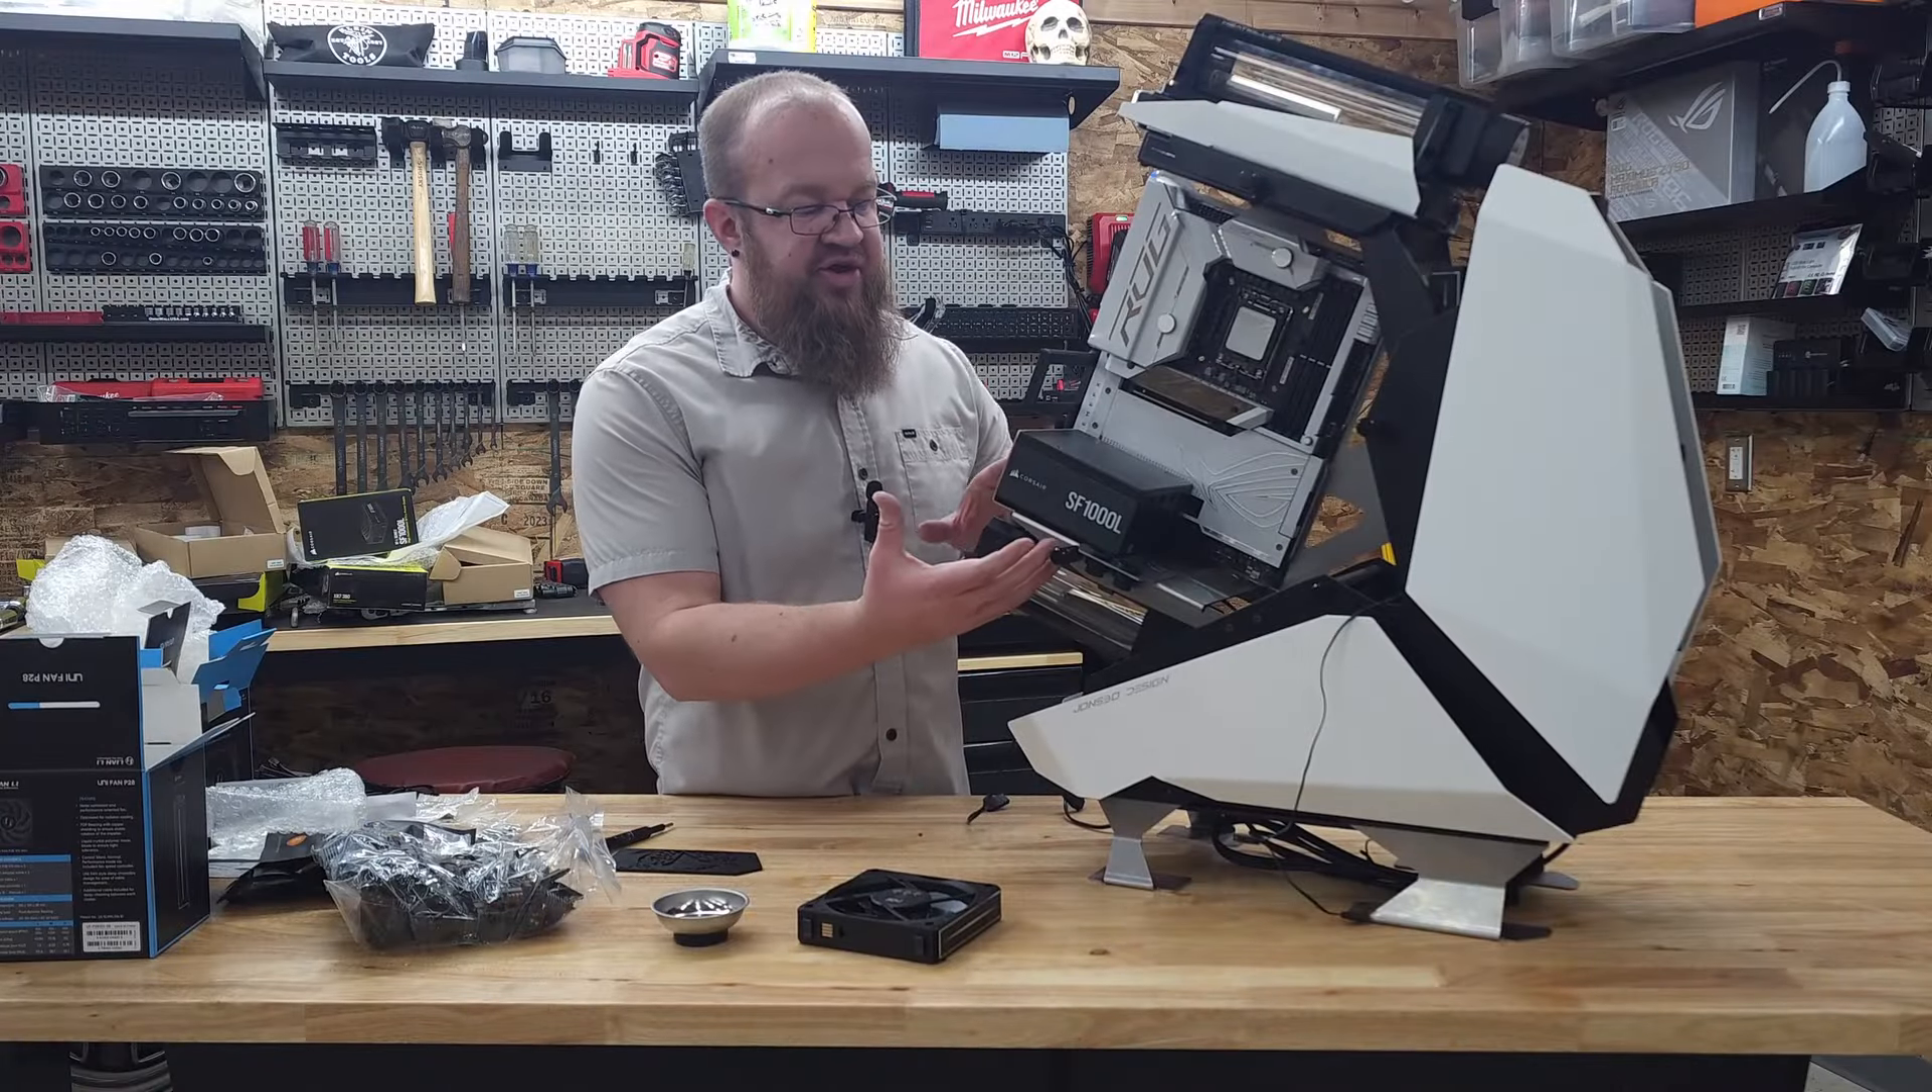Power supply is on, and it's rather adorable for a thousand watts.